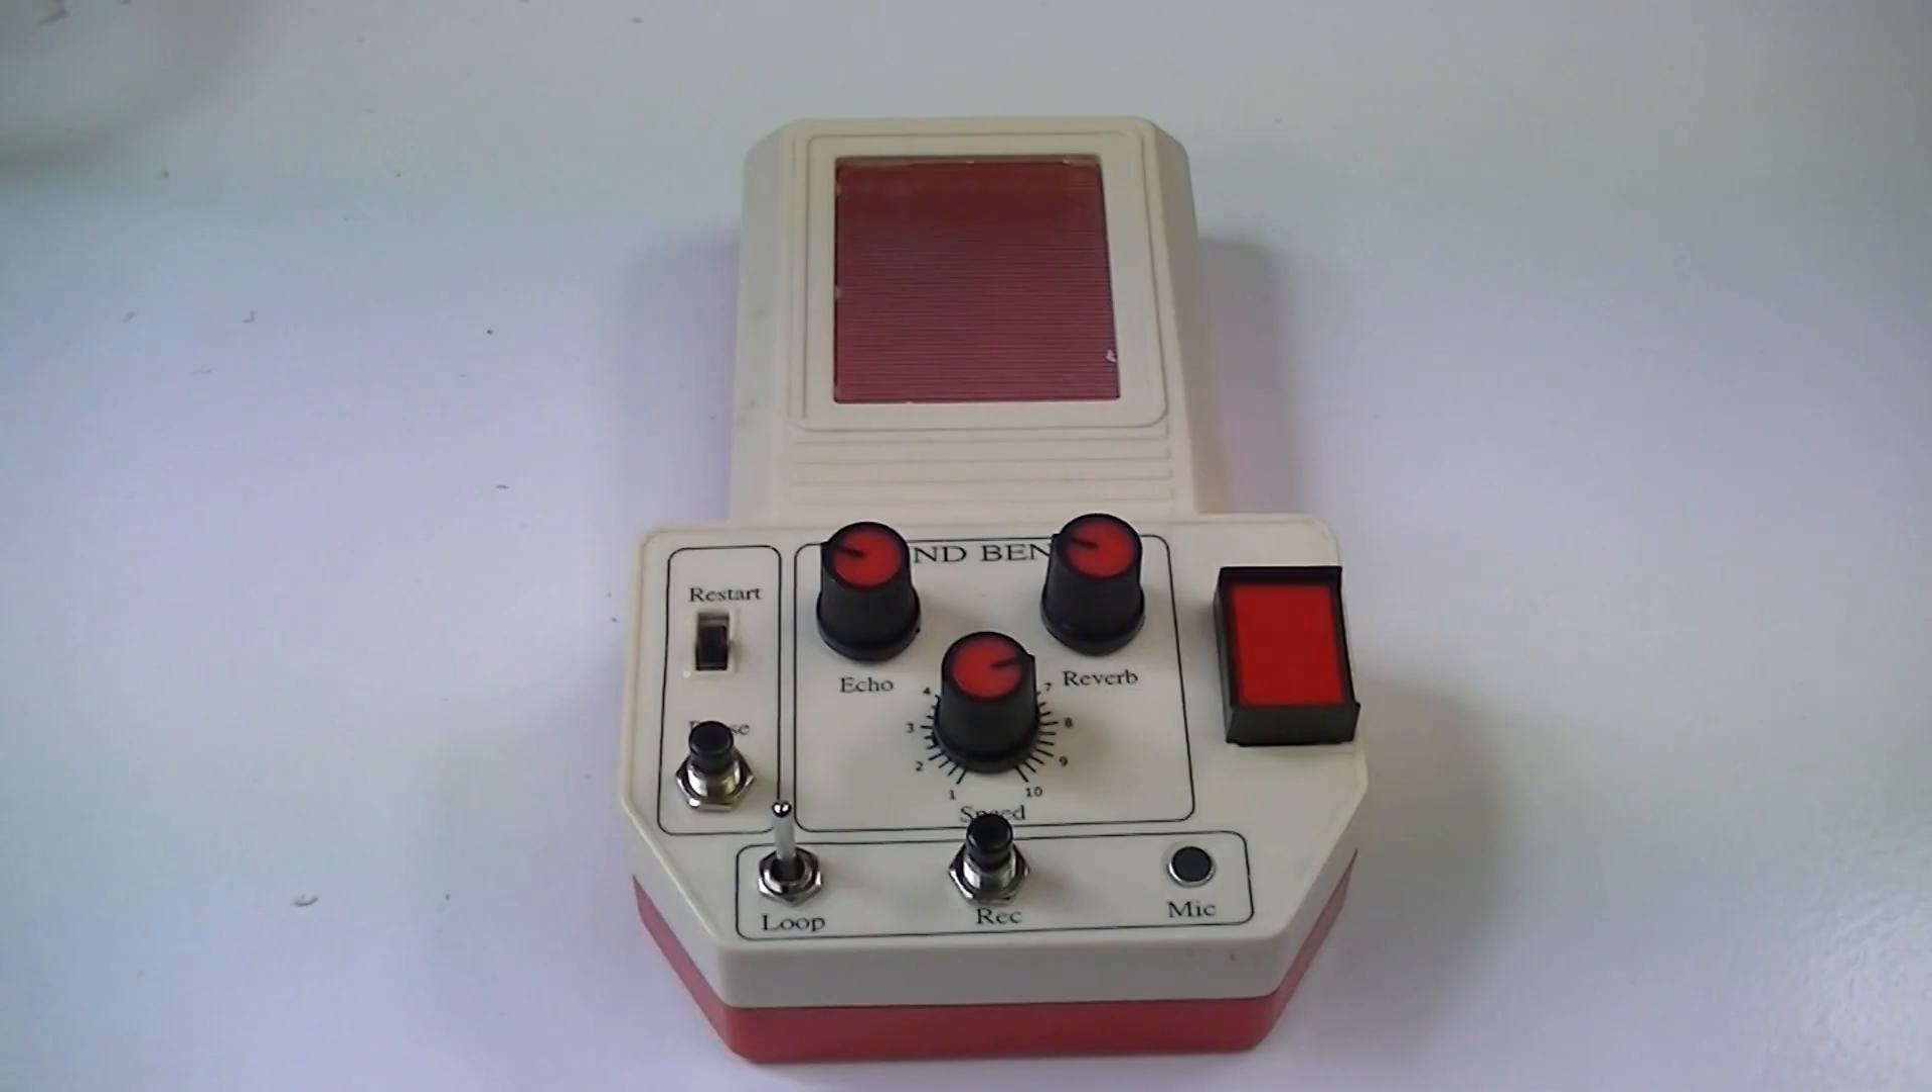All the switches and pots are now added to the Top.